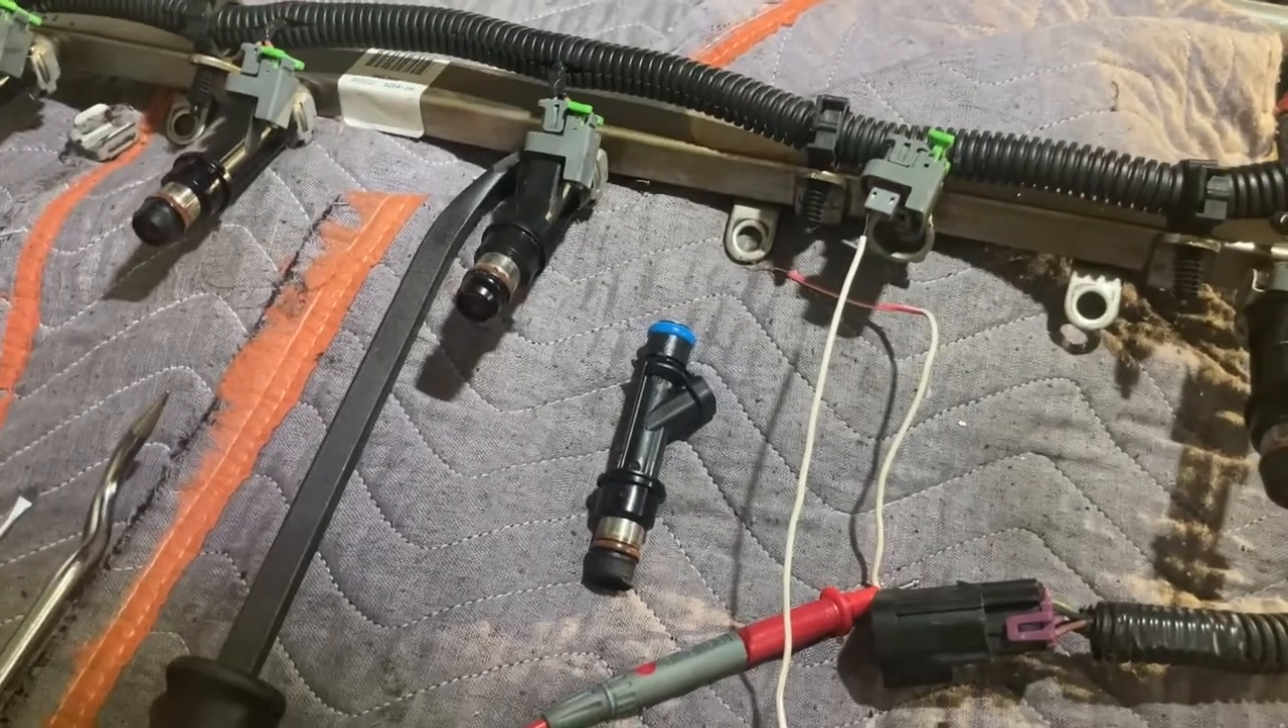So I have the fuel injector out.